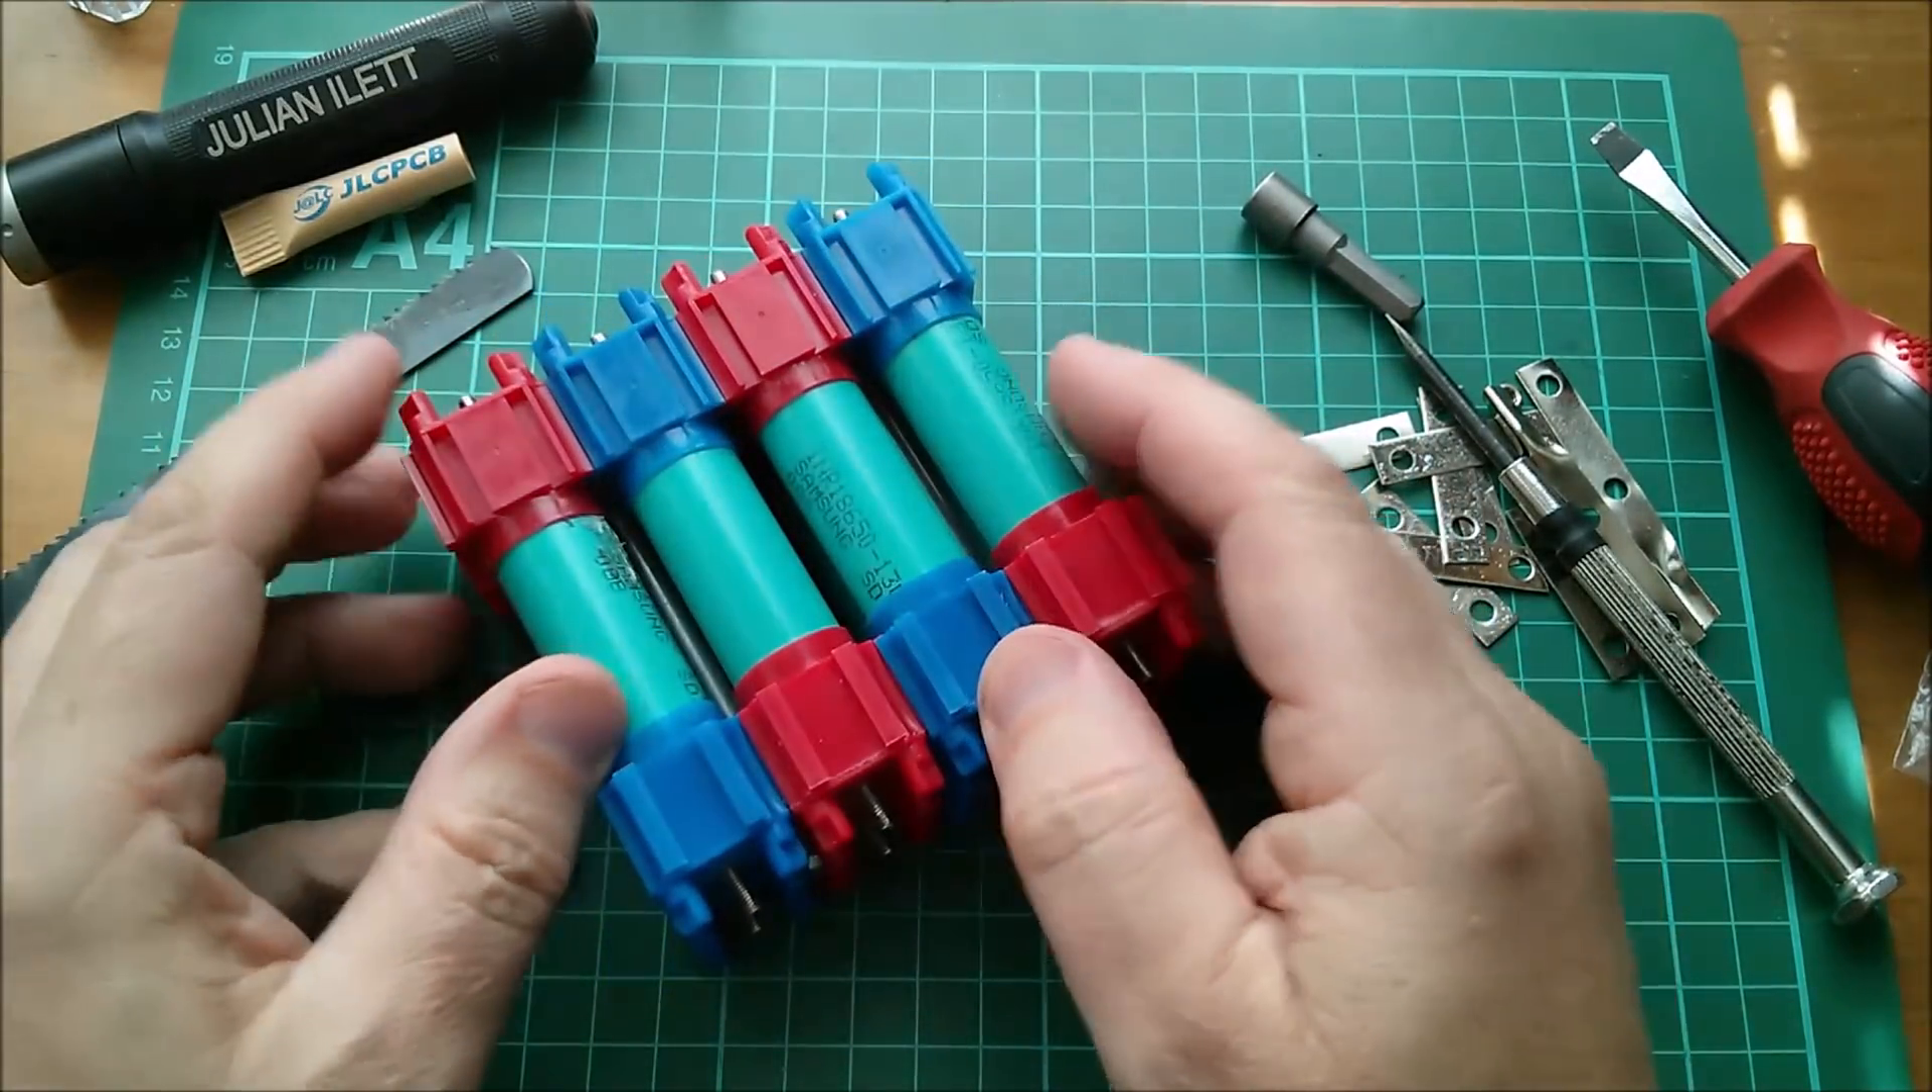And that's my completed, without the connections, of course, 4S2P battery pack ready to have the connections made.